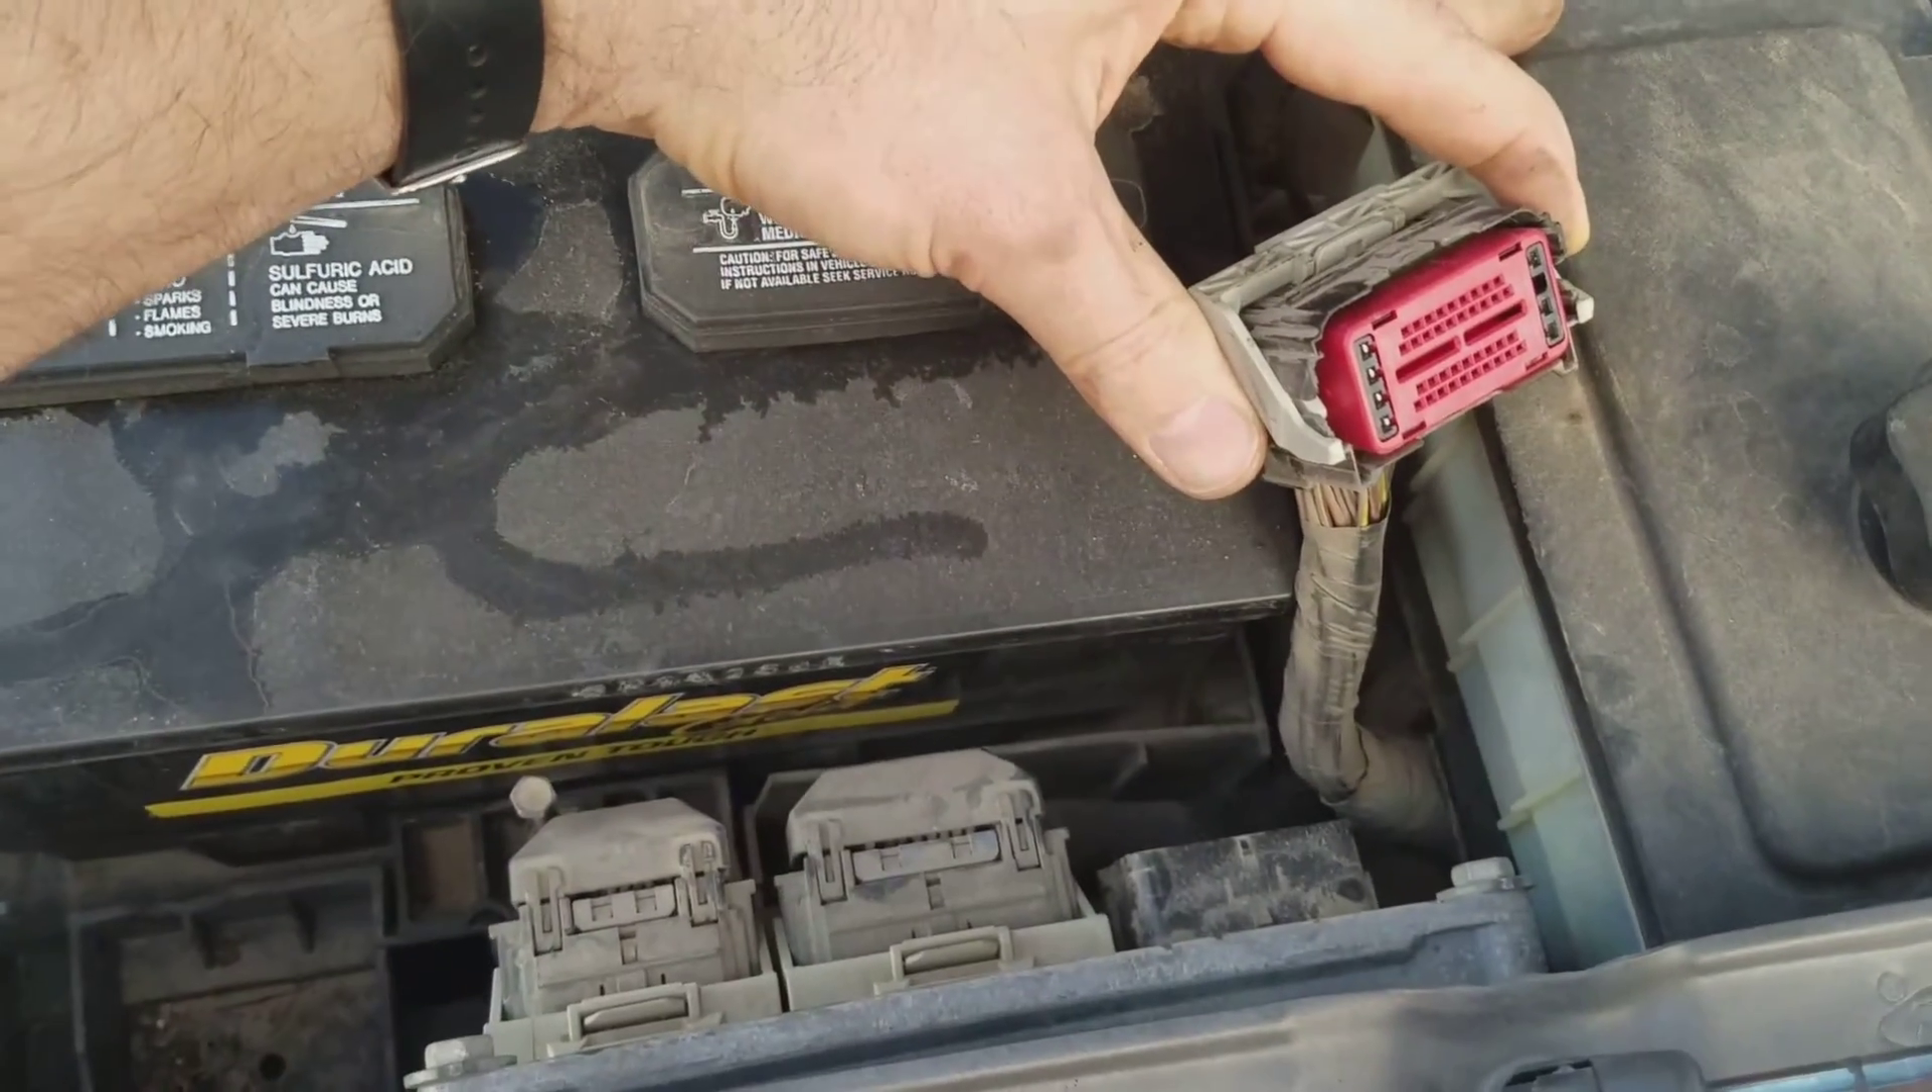As you can see i've already disconnected this connector.